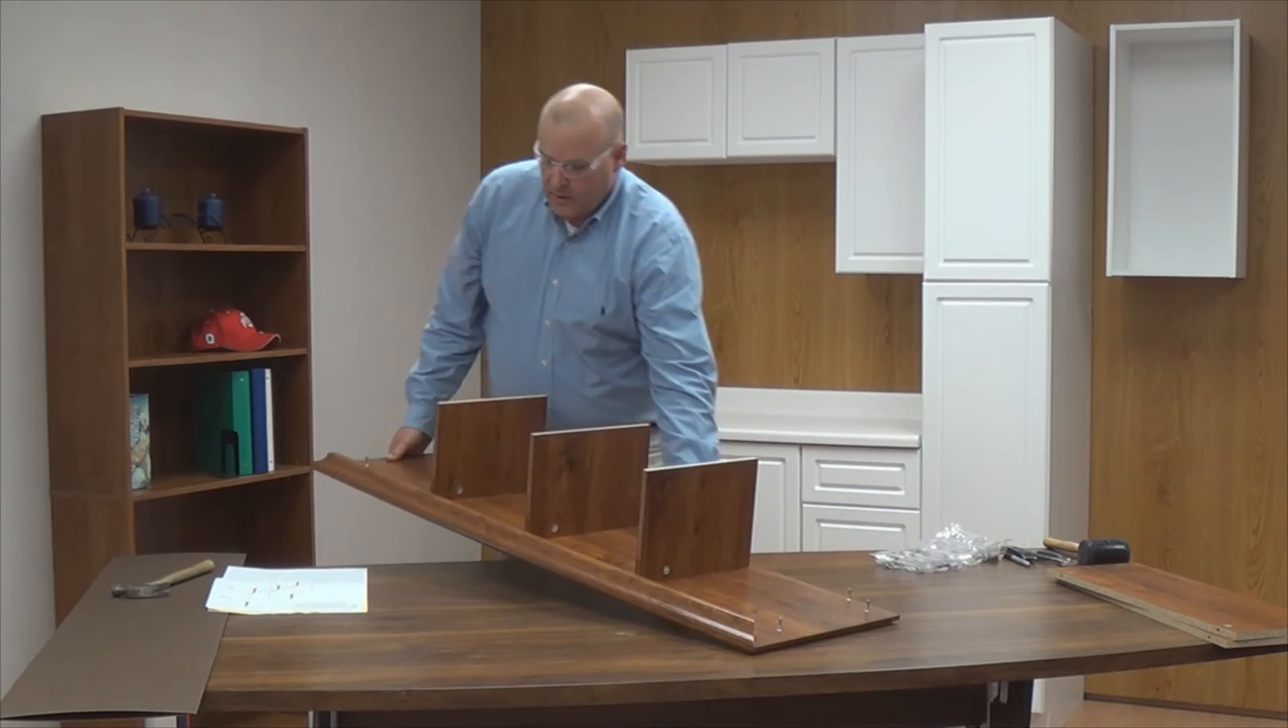Now we have the three boards installed.